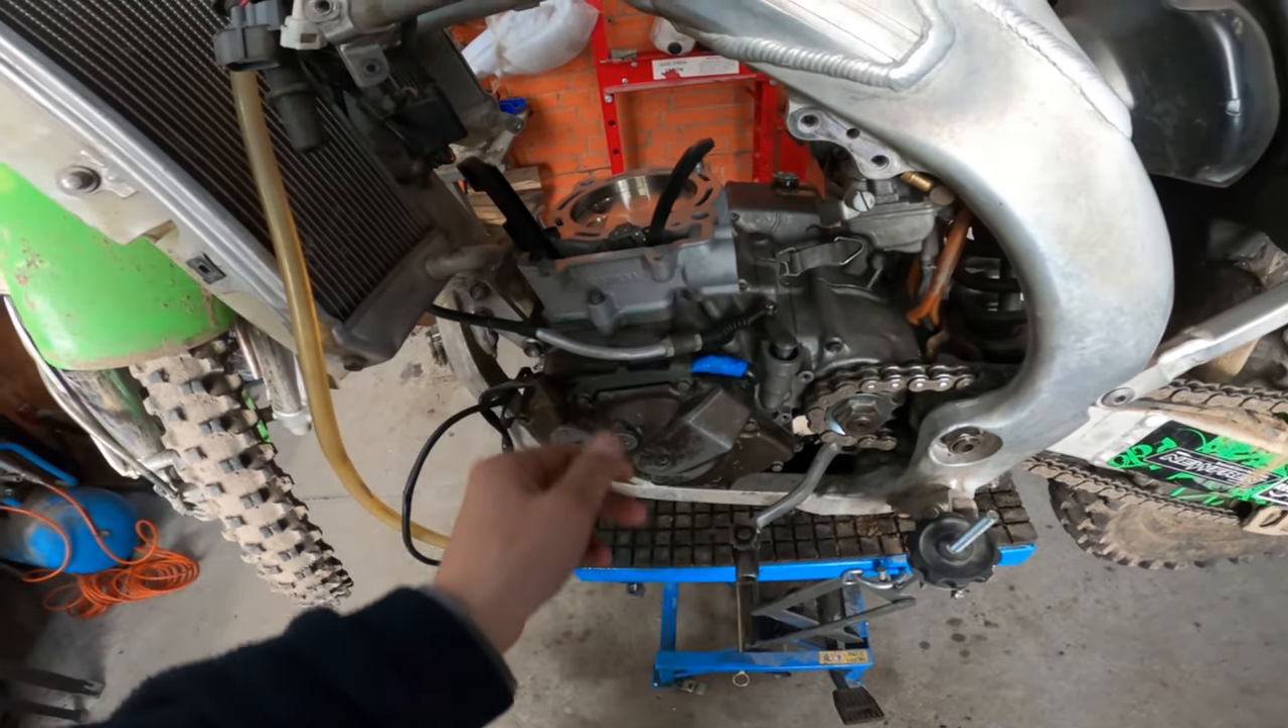Głowica czeka. Silnik w ramie. Łańcuch założony.